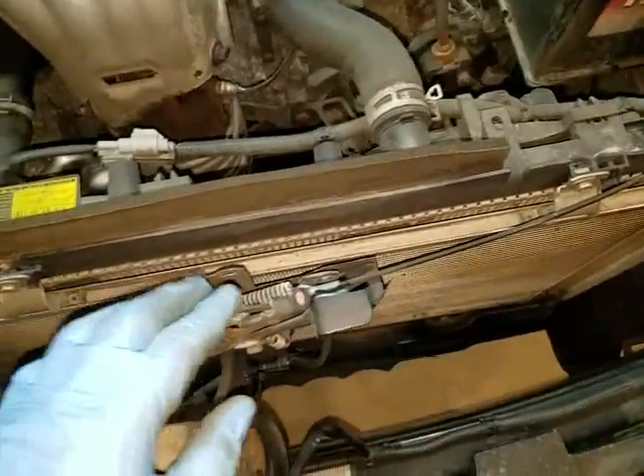Be careful because the cable to the hoodlatch is still connected right here.